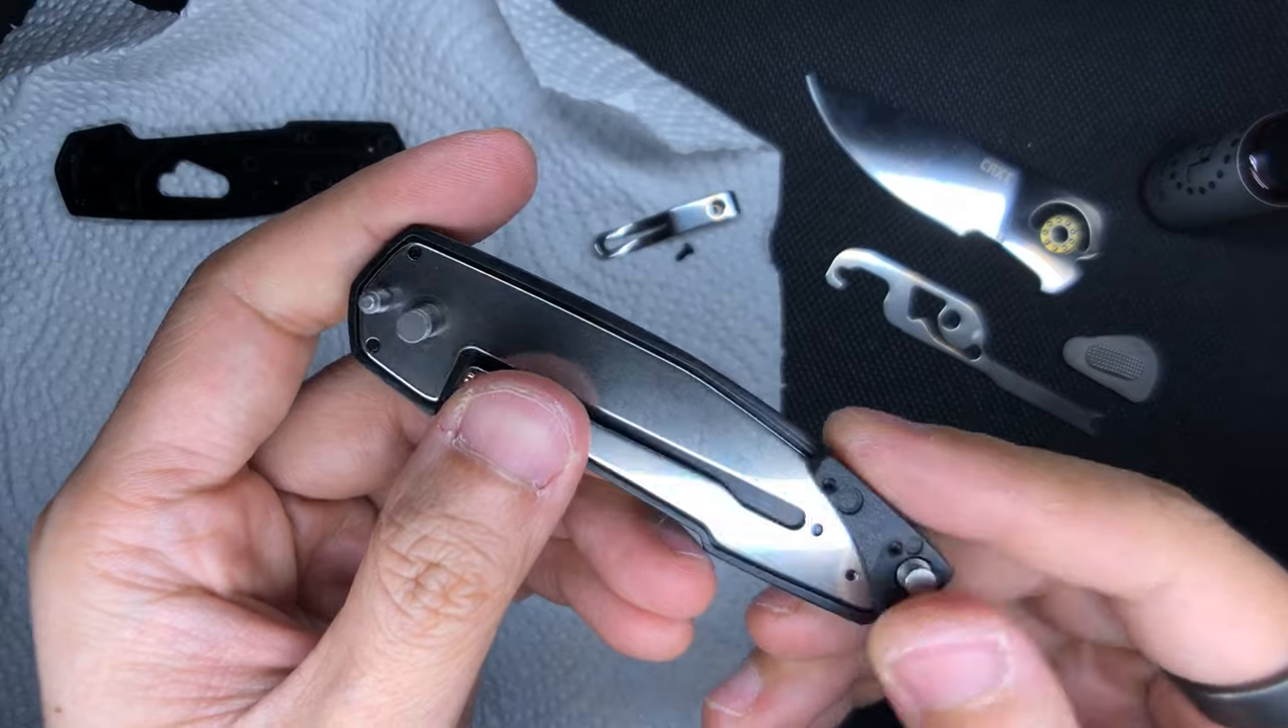With that we are basically done with the lock side scale with the exception of the pocket clip that i've not yet installed.